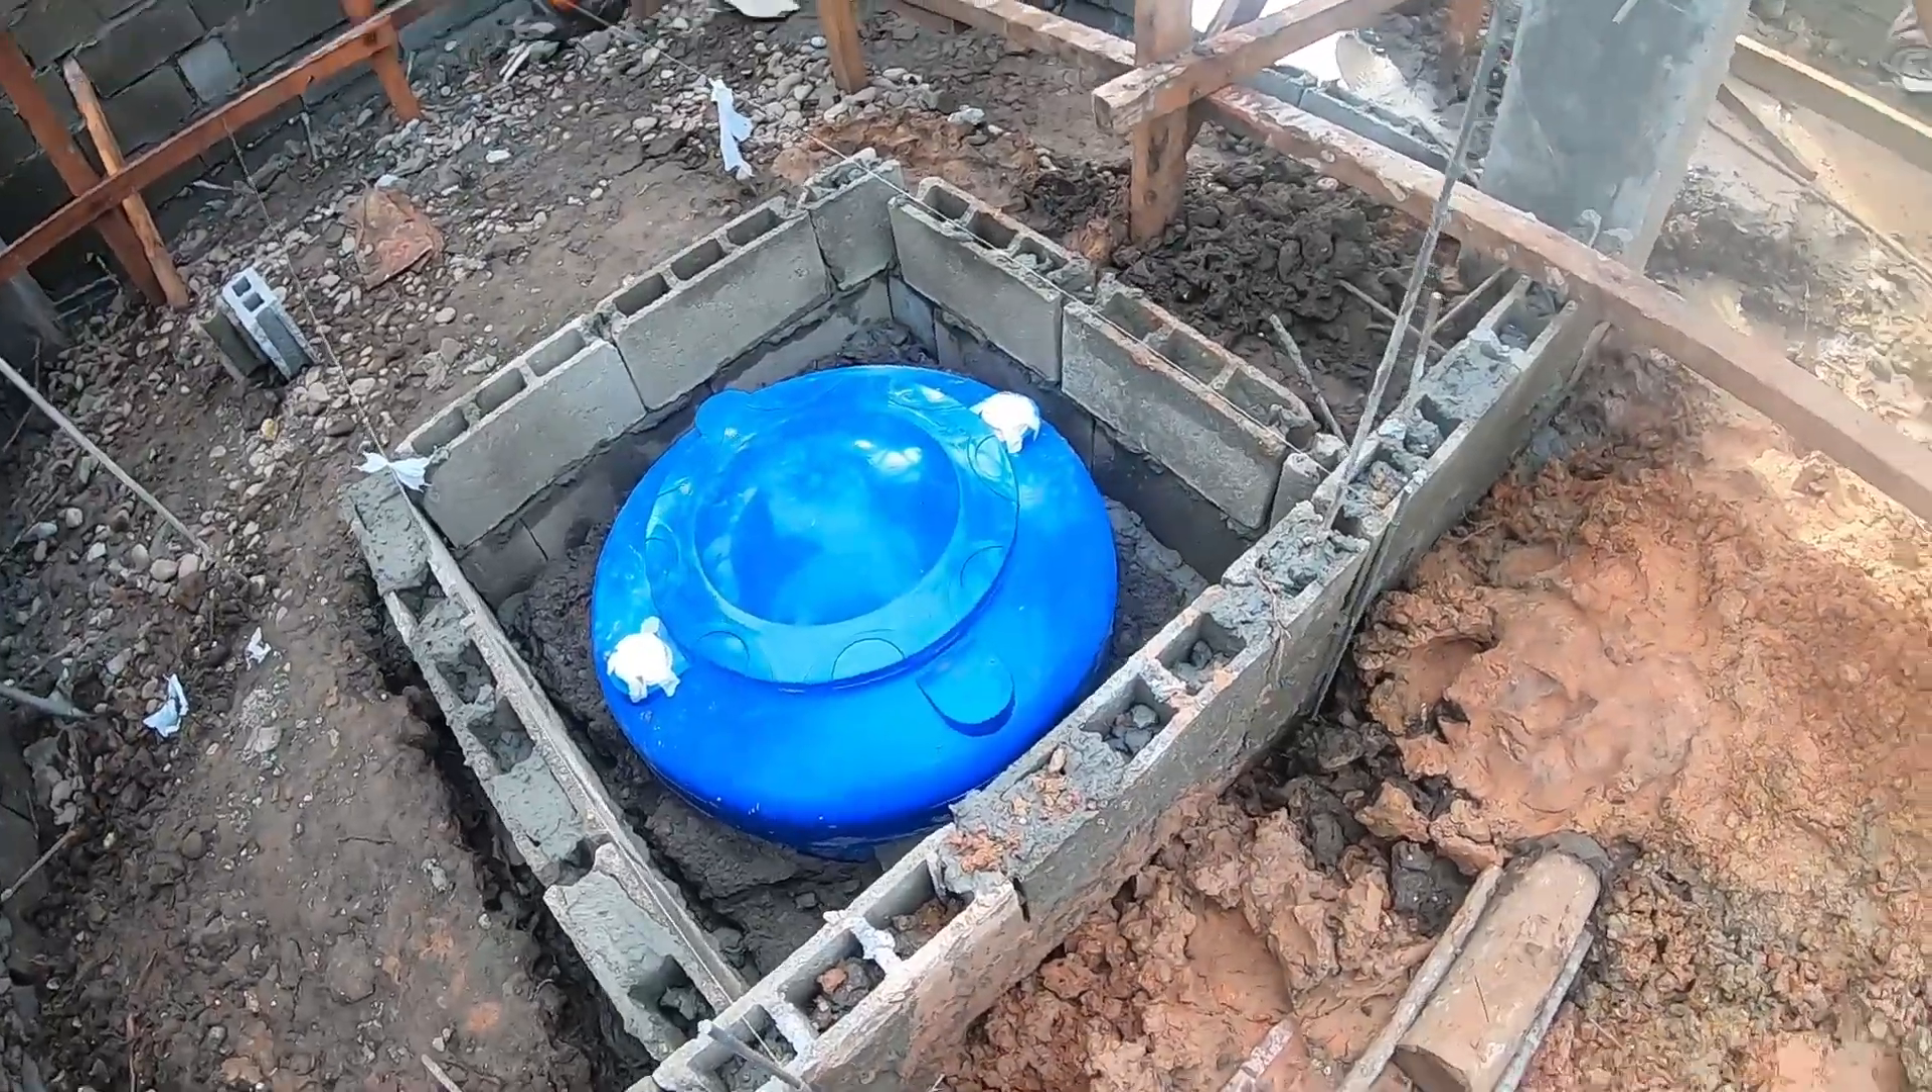I'm glad we got the first tank in.